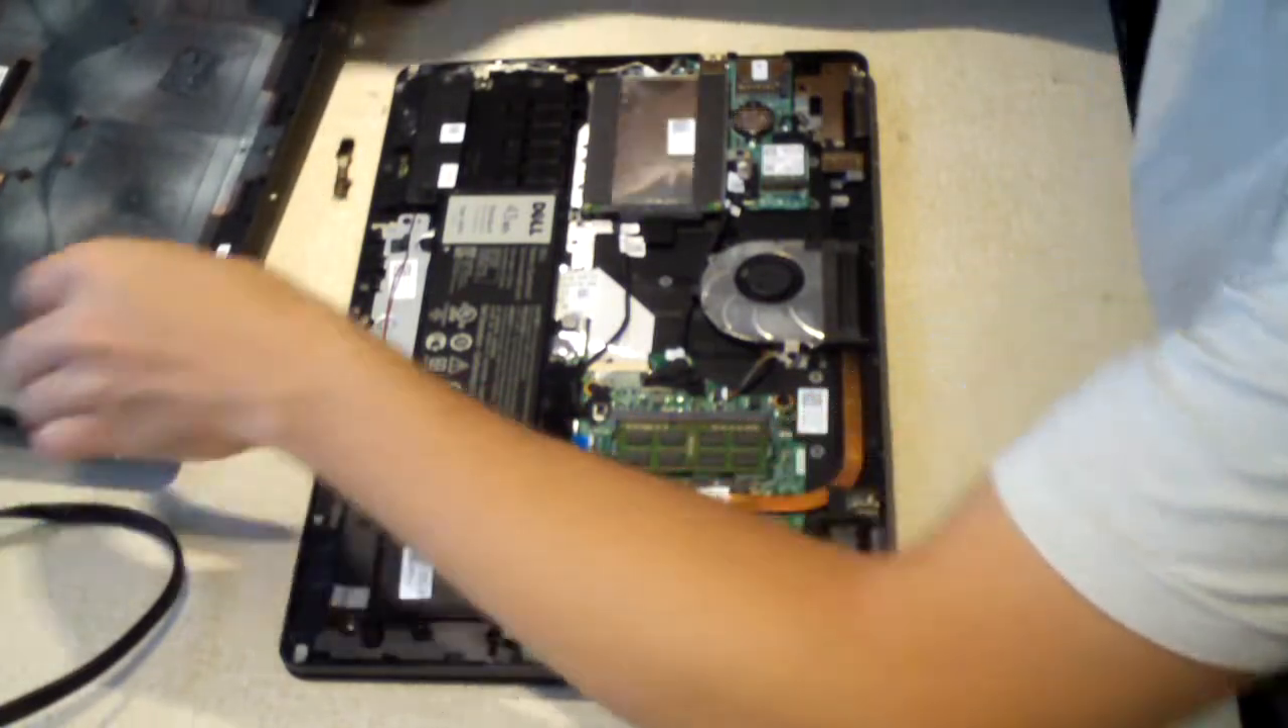And there we go, we have access to the interior of this machine.